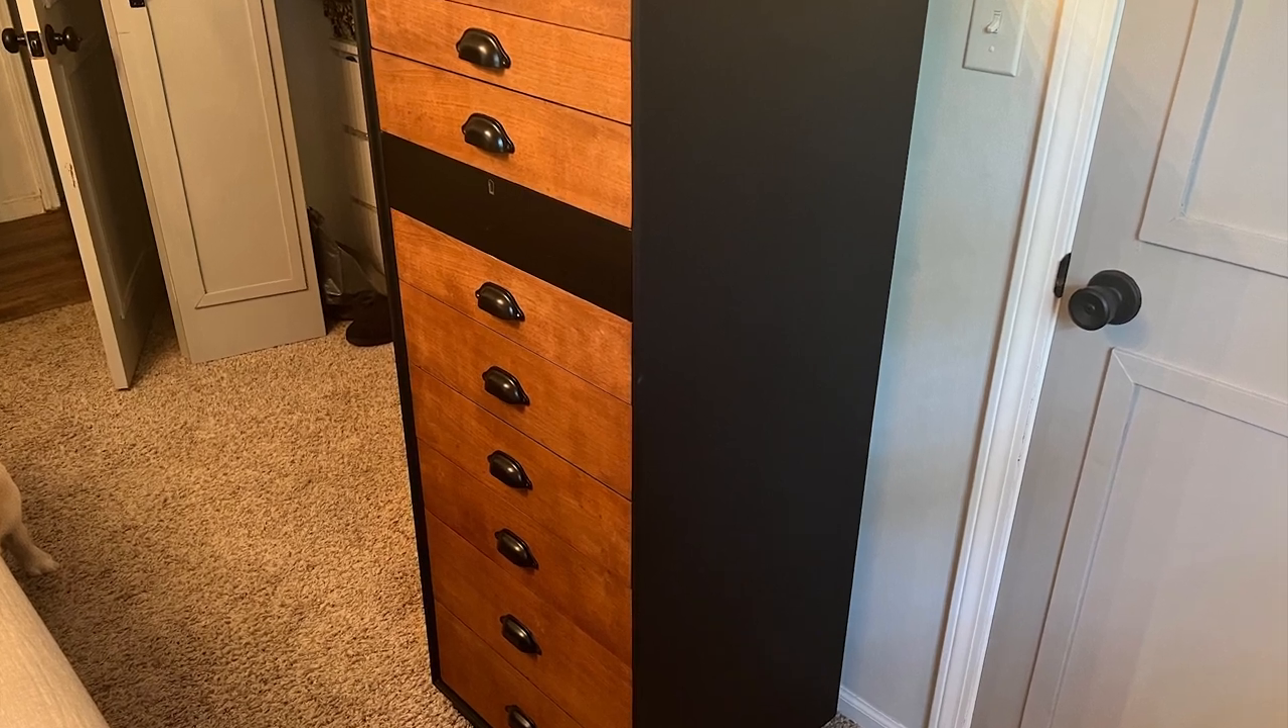And we have a cup pull on our drawer.